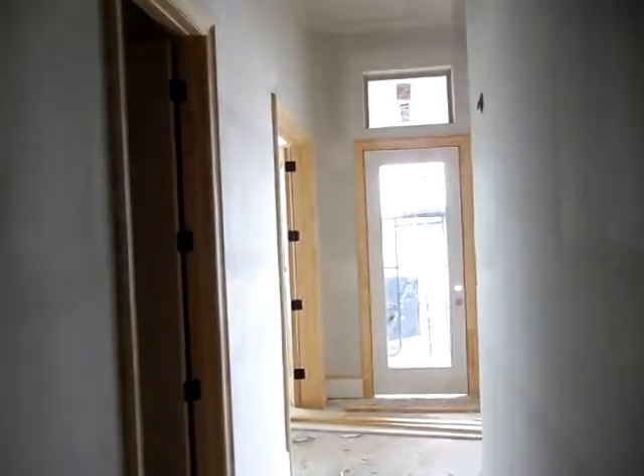Okay, we've got some doors on here.